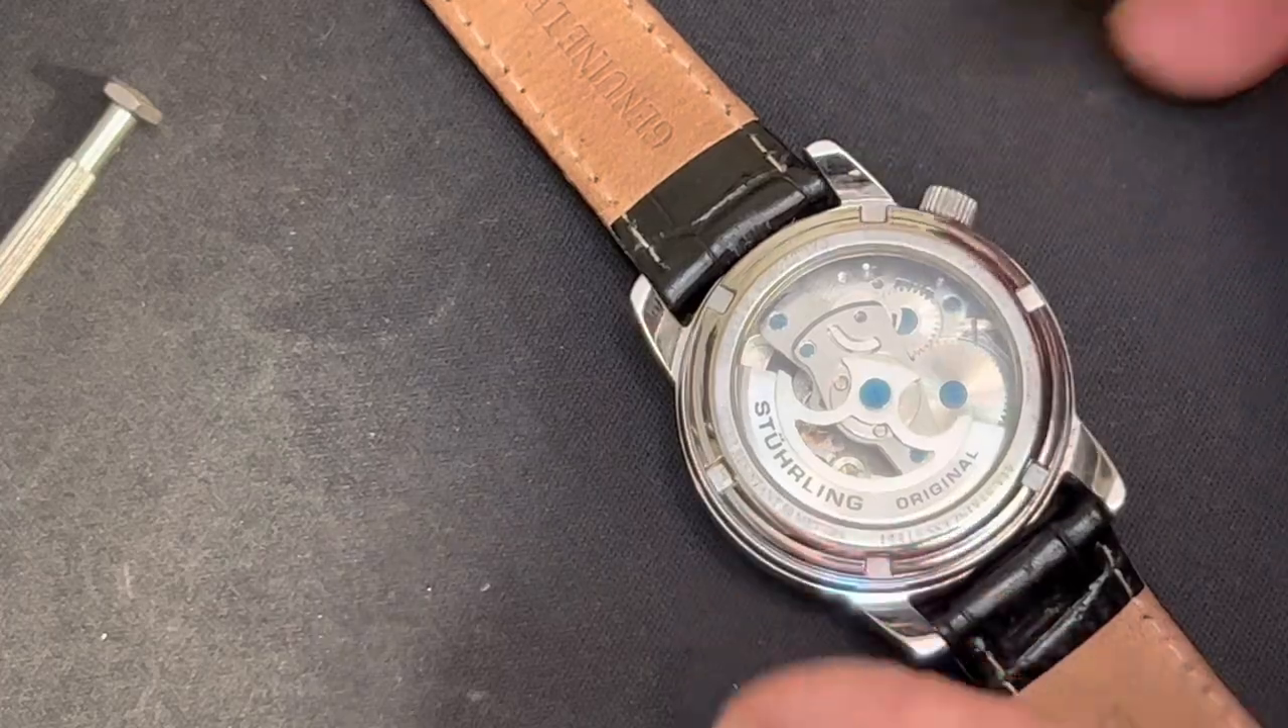The crown is back in place.